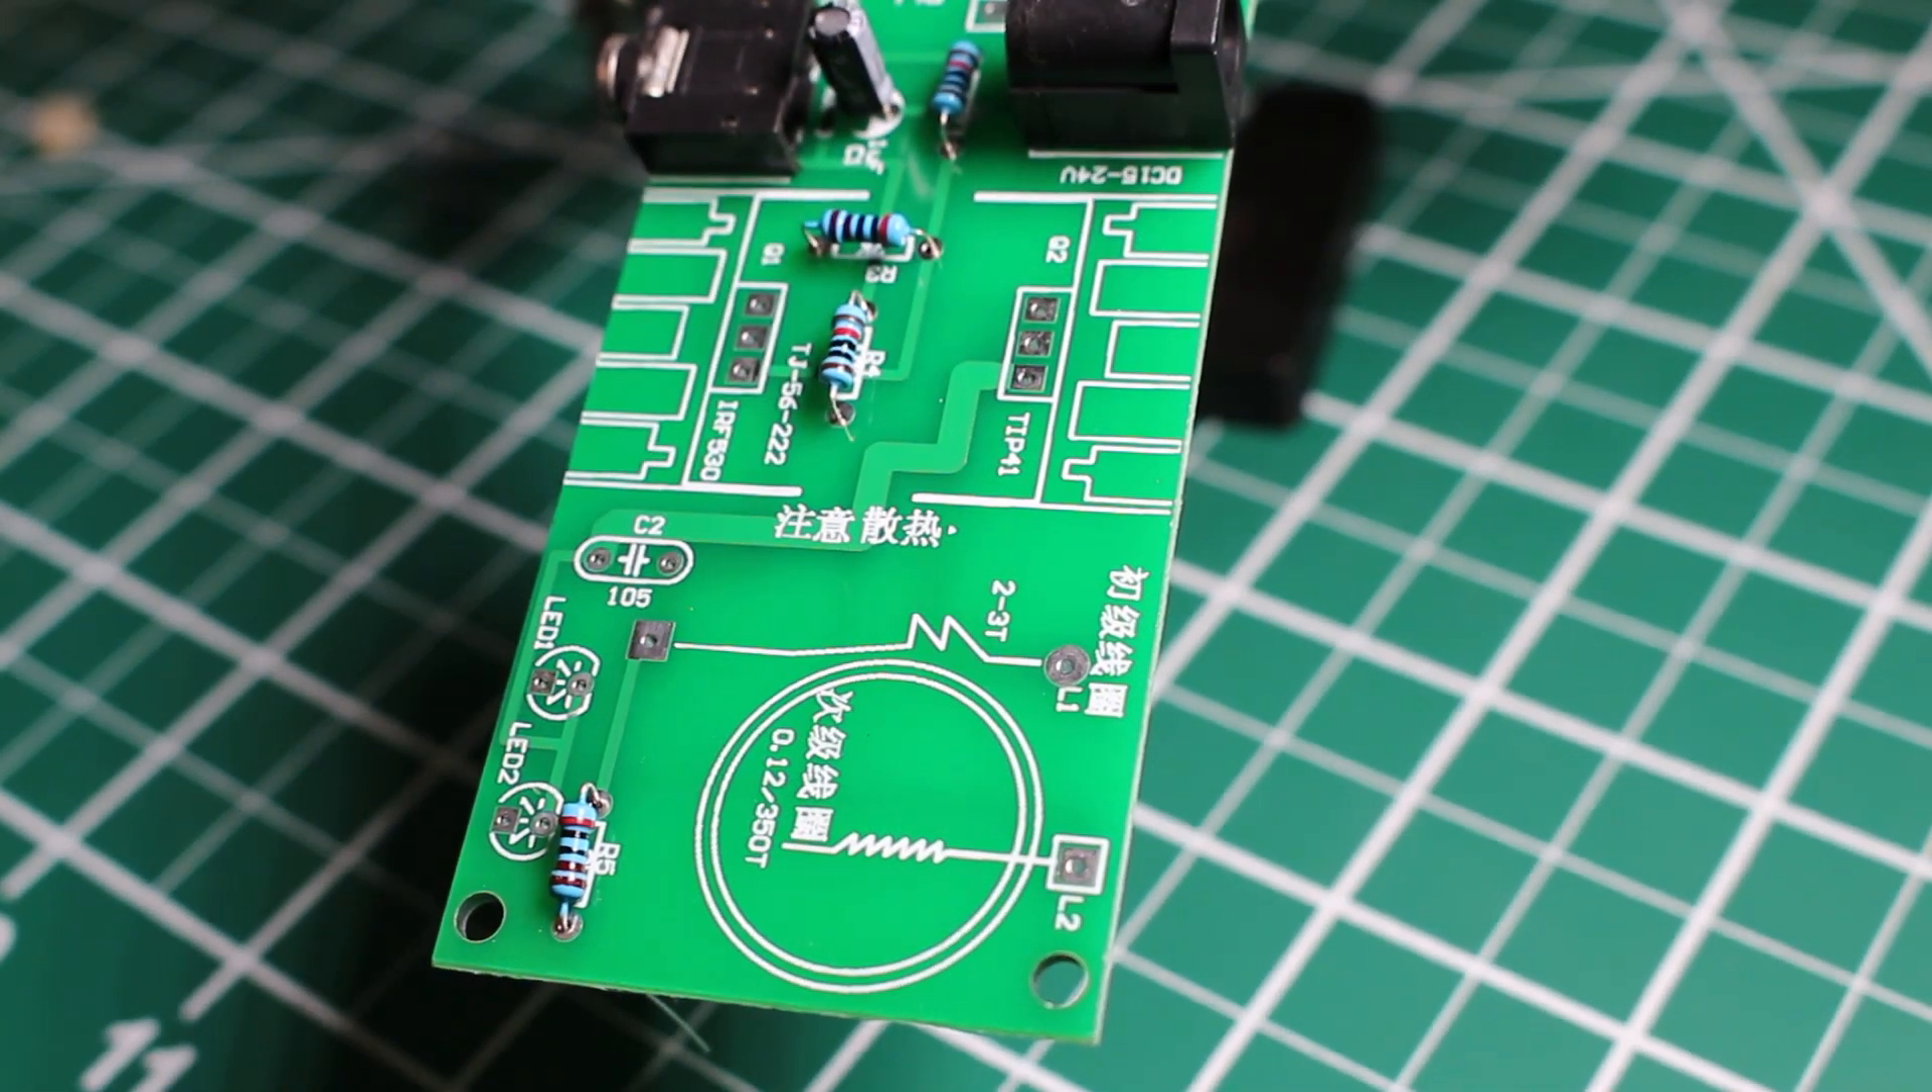Our resistors are now in place.